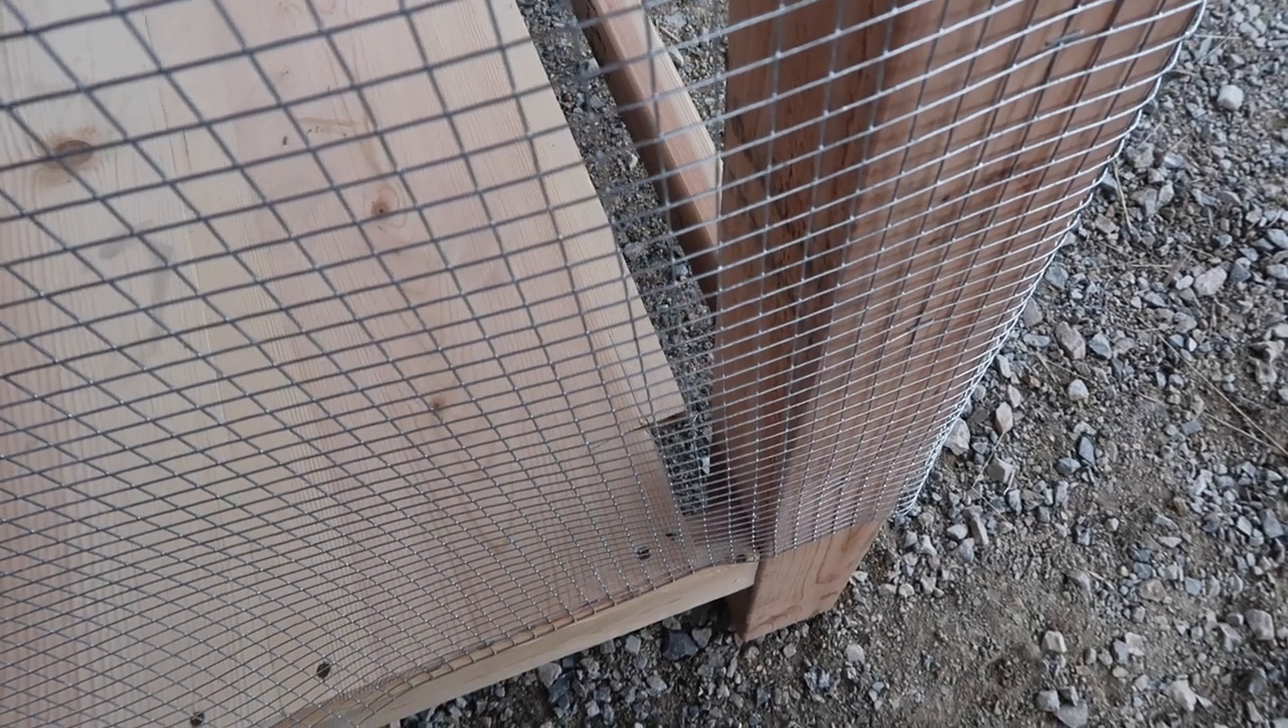Hyde Enterprises writes, it looks like there's quite a gap in between the floor and the end vertical board.